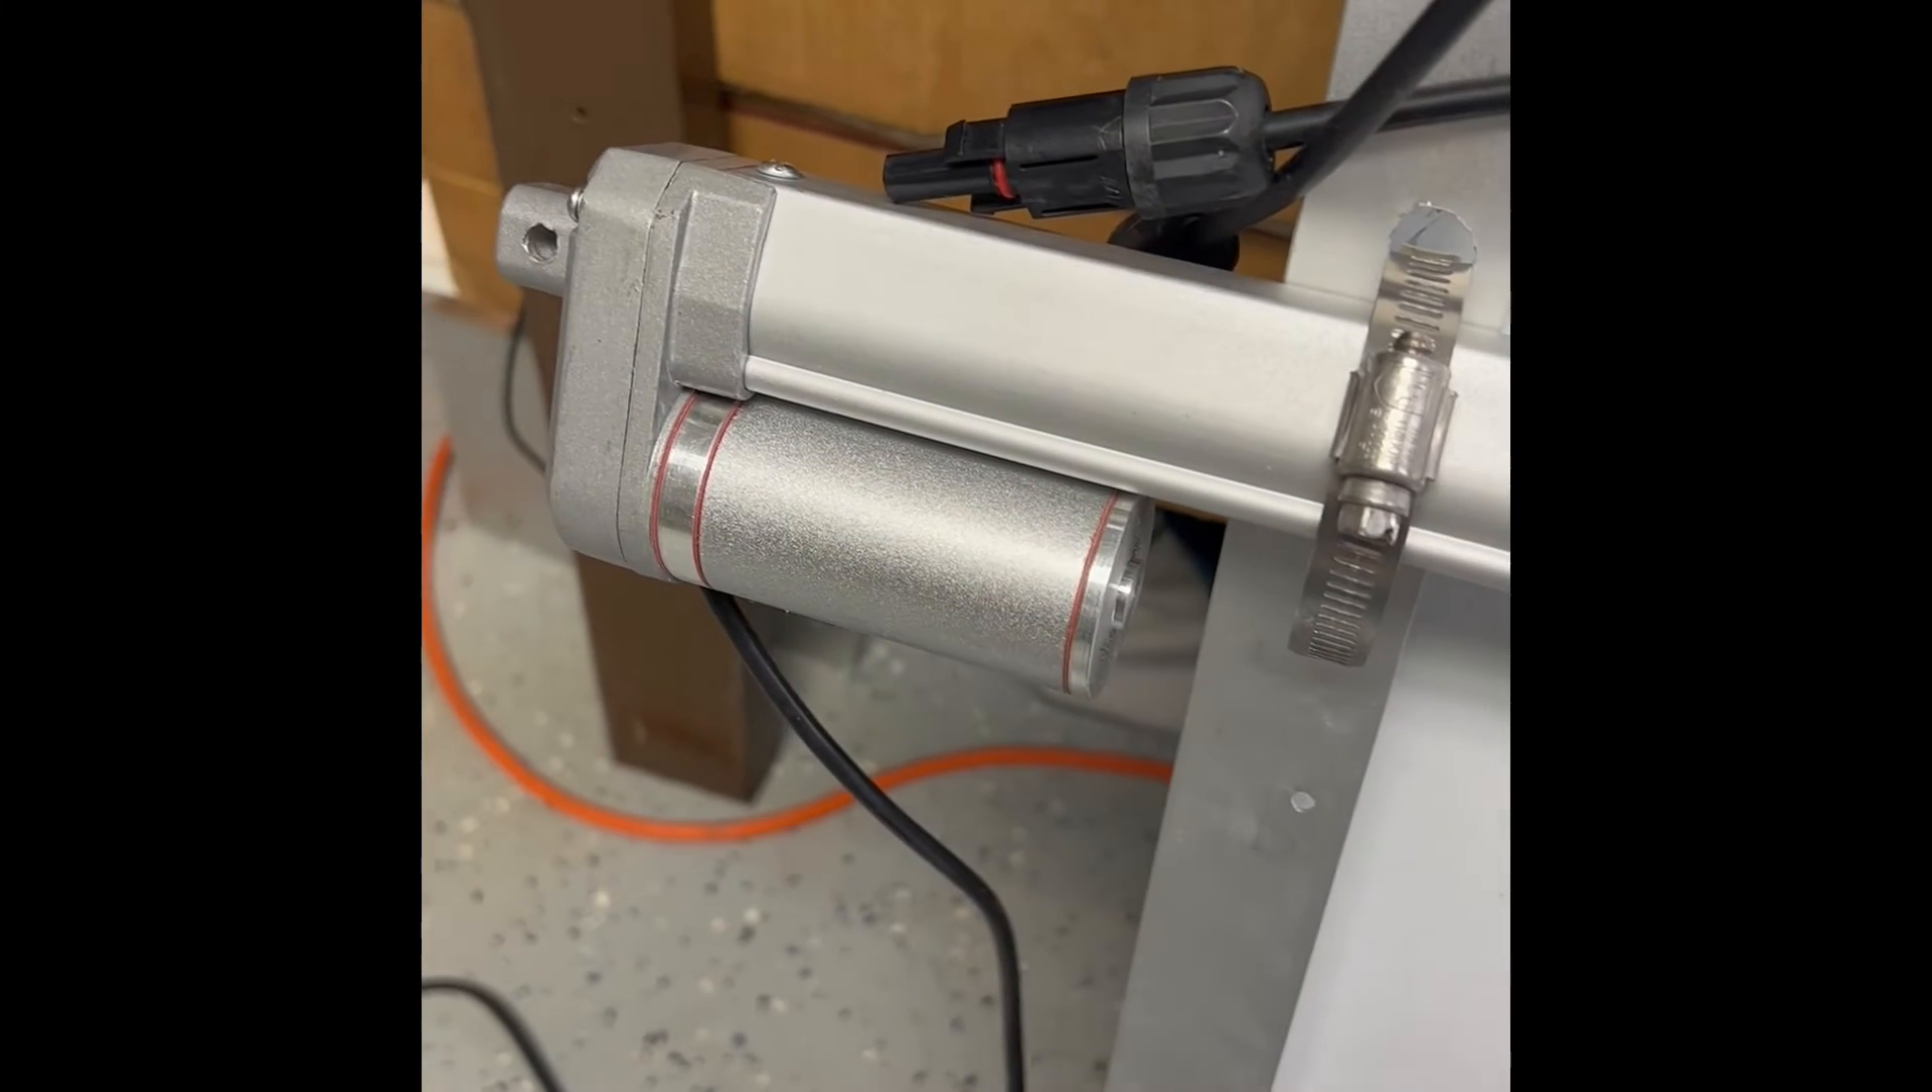And here the linear actuator has been clamped in place.